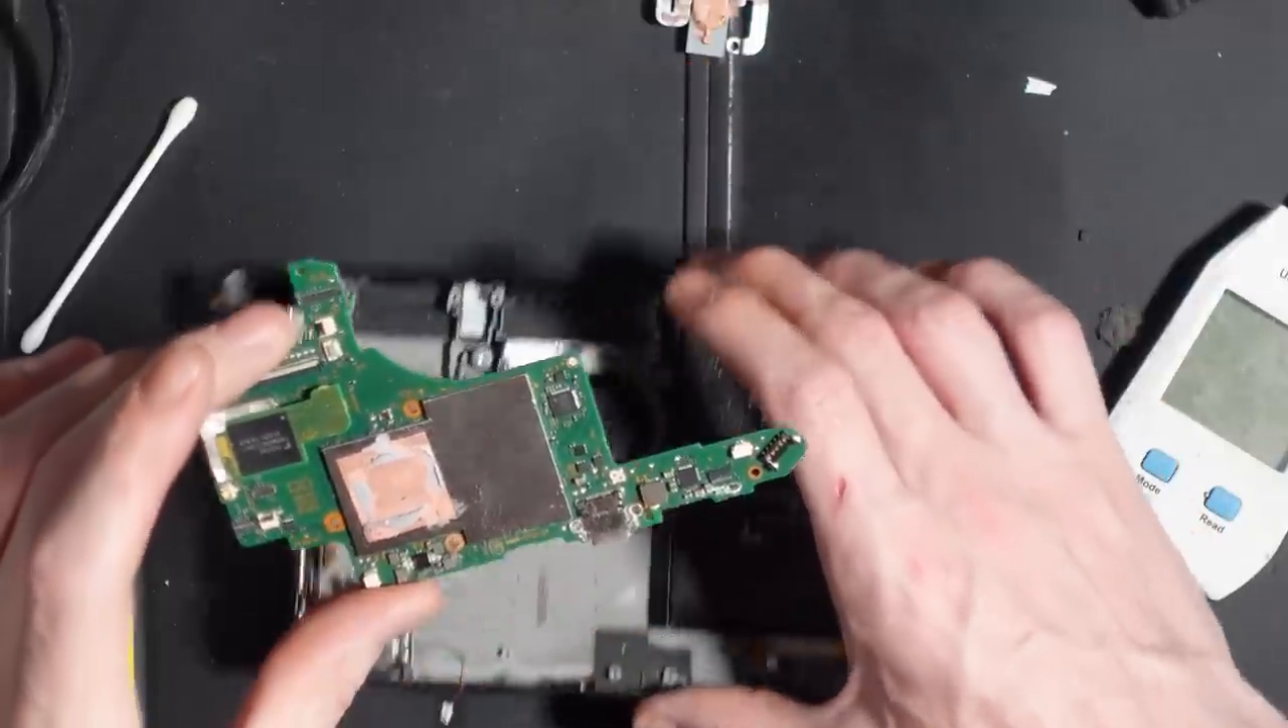So the board's out then, or rather it's unscrewed enough to come out.